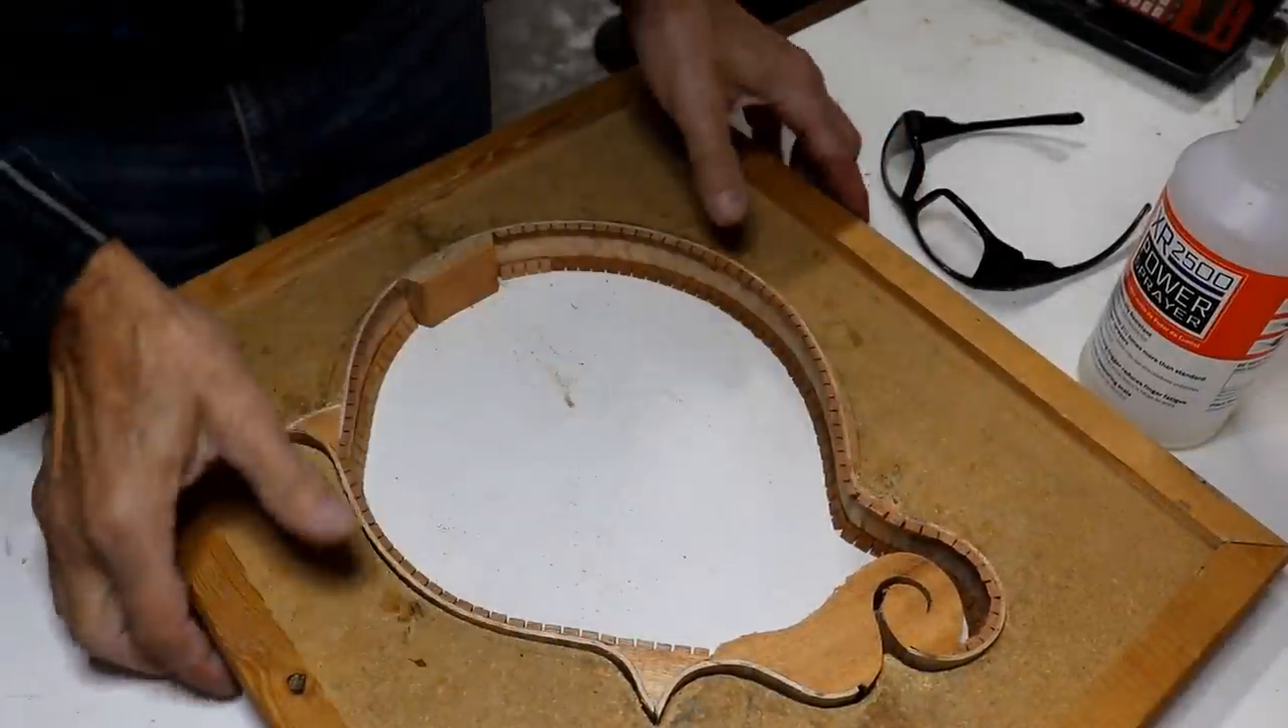I put the sides back in this mold To just keep their shape a little bit better.